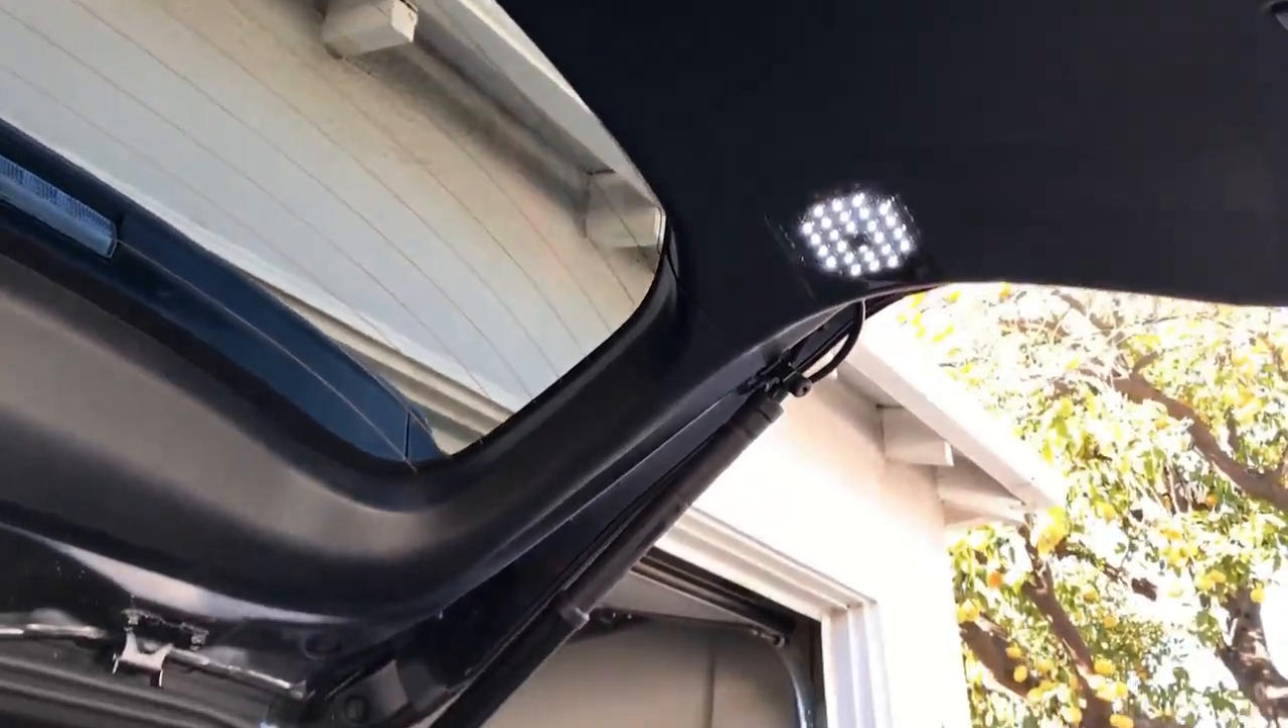So I've finished my LED light kit install in the trunk lid of the RAV4 Prime SE.